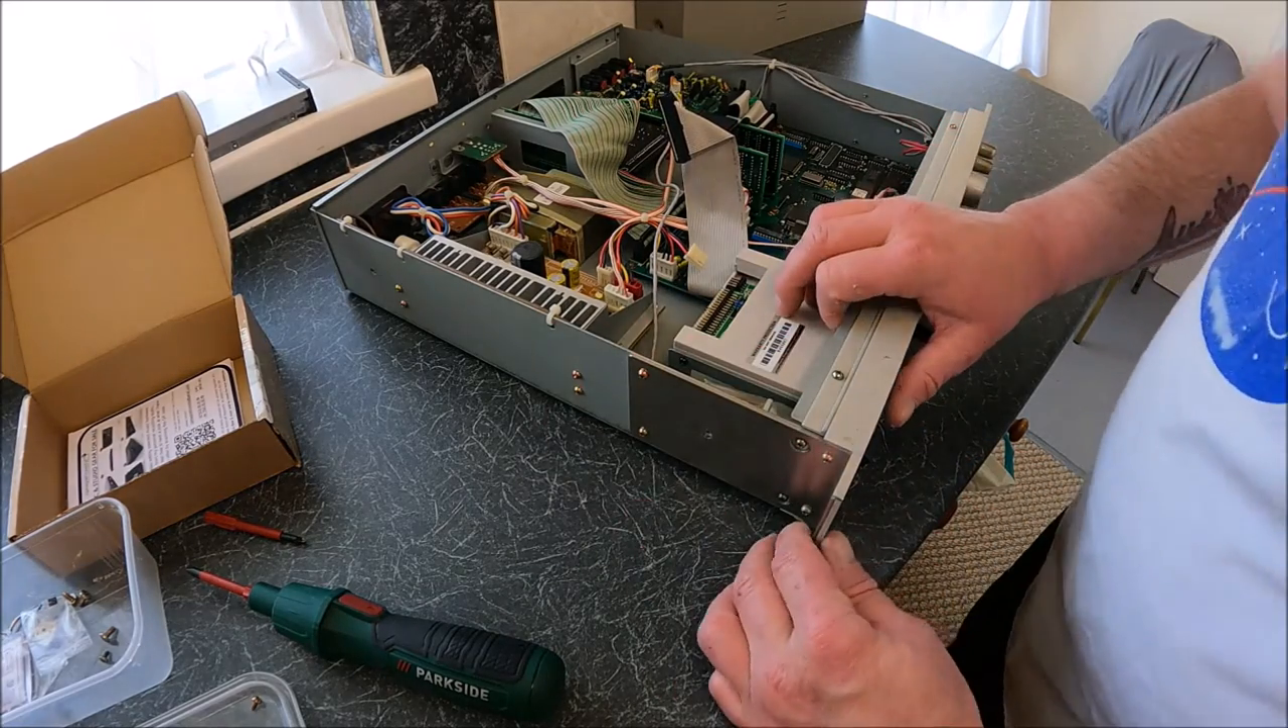So our floppy drive is now inside the machine.